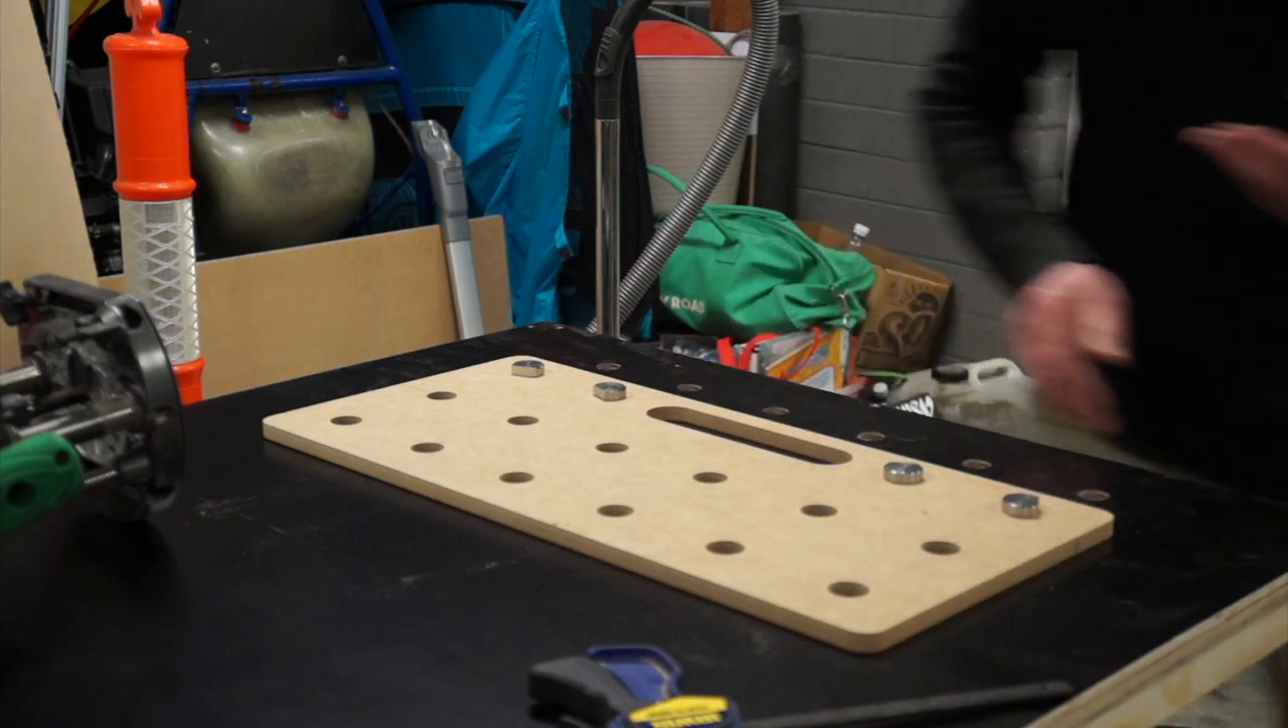We've now got four of these dogs in place. That all looks good.